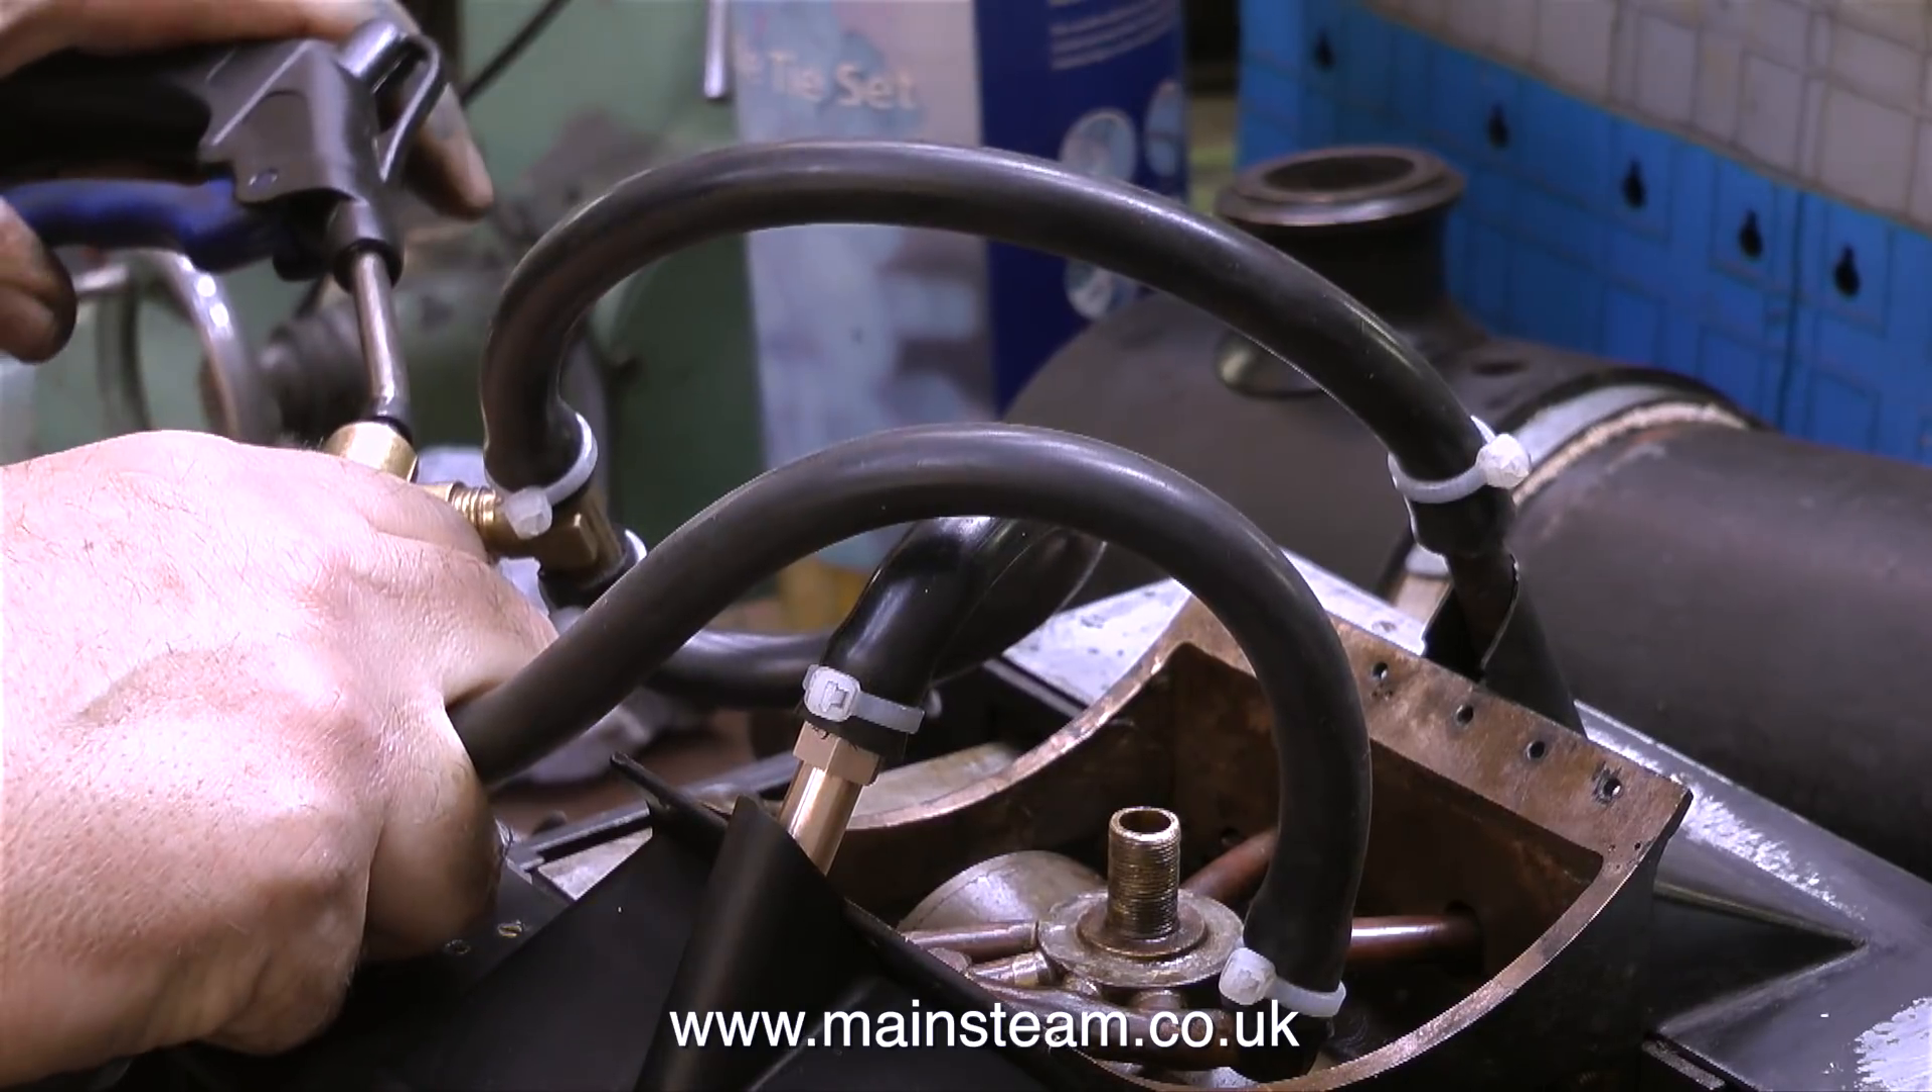In this clip I've attached some temporary silicone rubber pipes and I'm going to attempt to run the engine but before that I would like to apologize for the grievous error that I made in the previous episode.